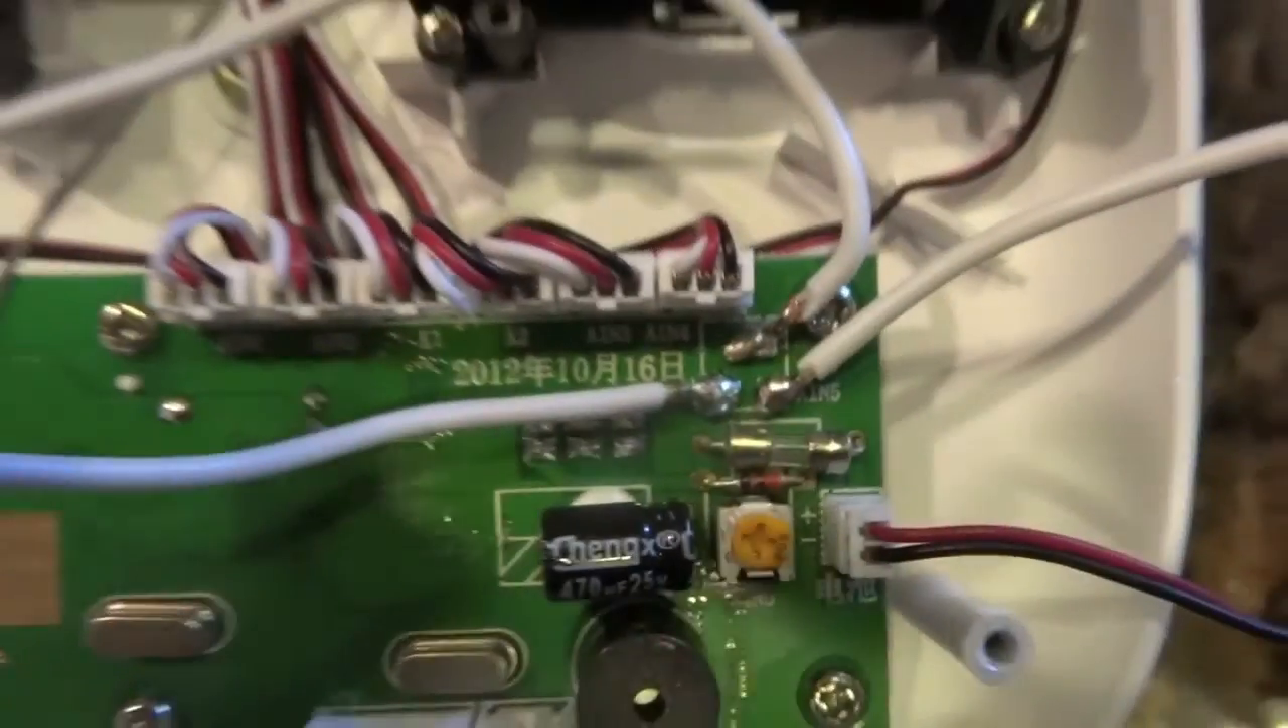And then there's all three of the wires that I soldered in.